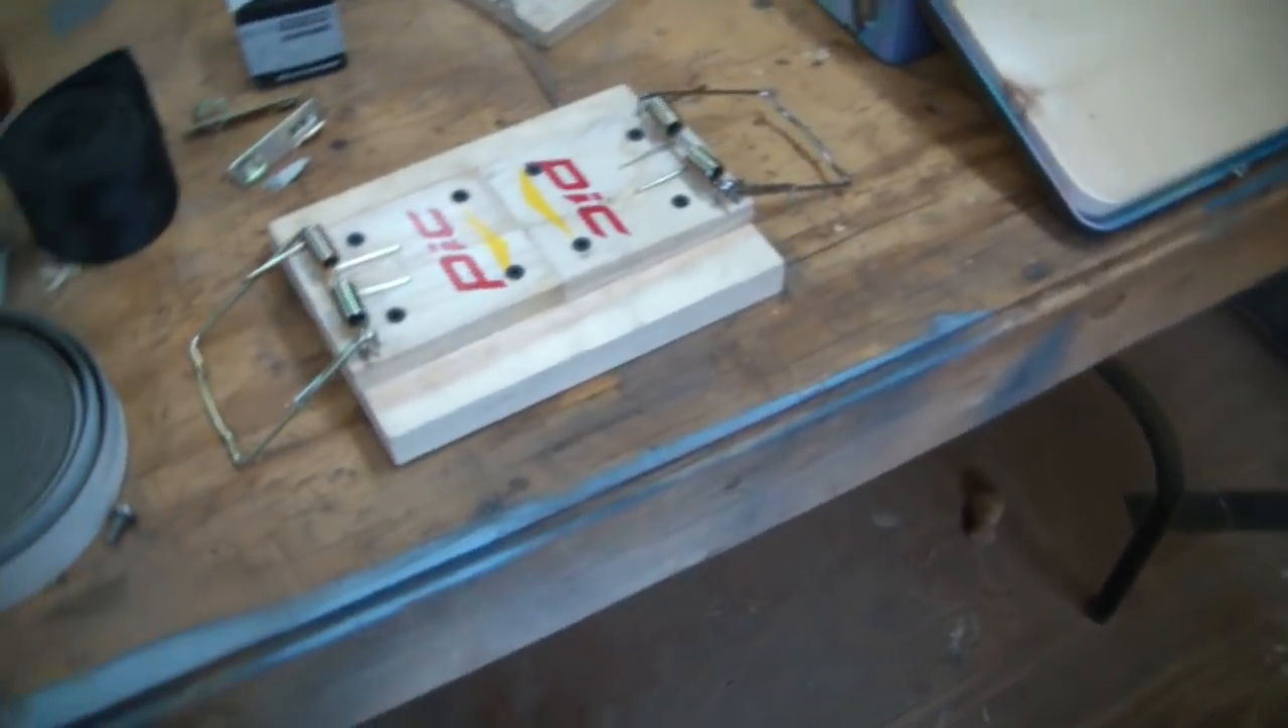We've assembled our rat traps to our back plate.